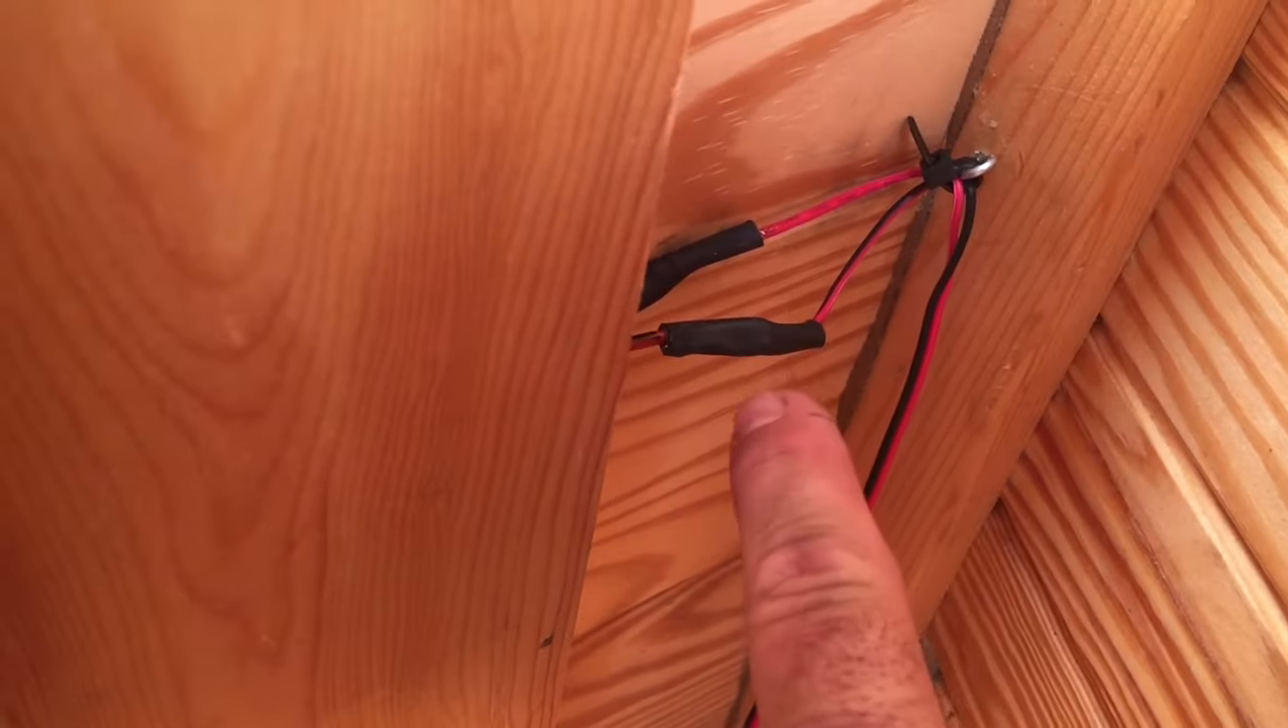This is where the wiring that came with the lights ended and I attached more wiring there.